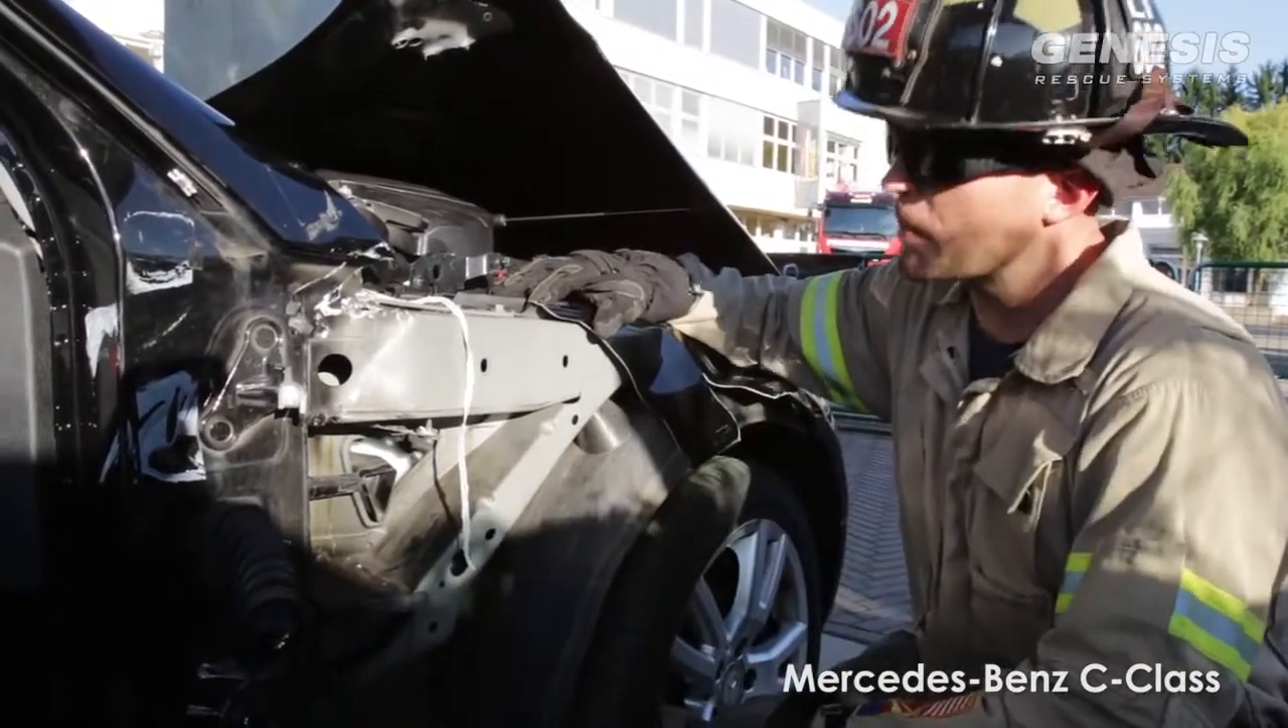You can see that we already have the front fender removed so you can see the anatomy of the car.